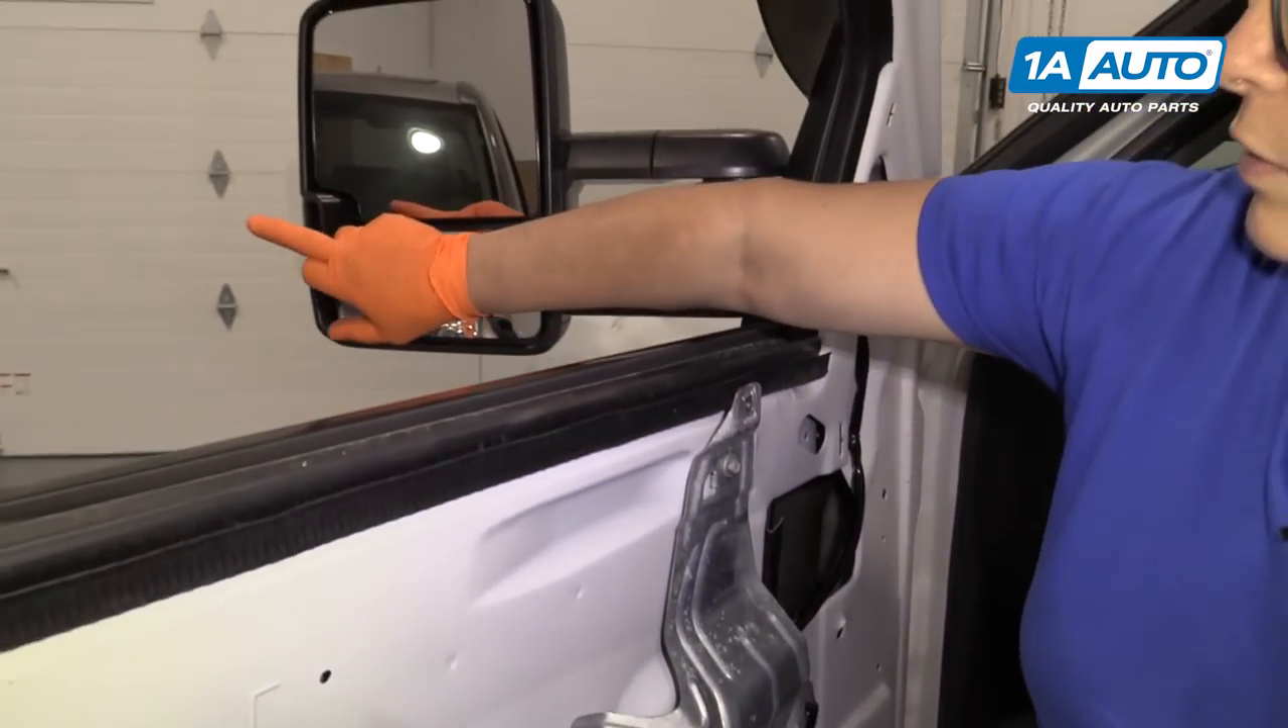So normally I would just throw the panel back on, but right now we're going to leave this out because we're going to show you how to wire up the actual harness so that the reverse spotlight works.